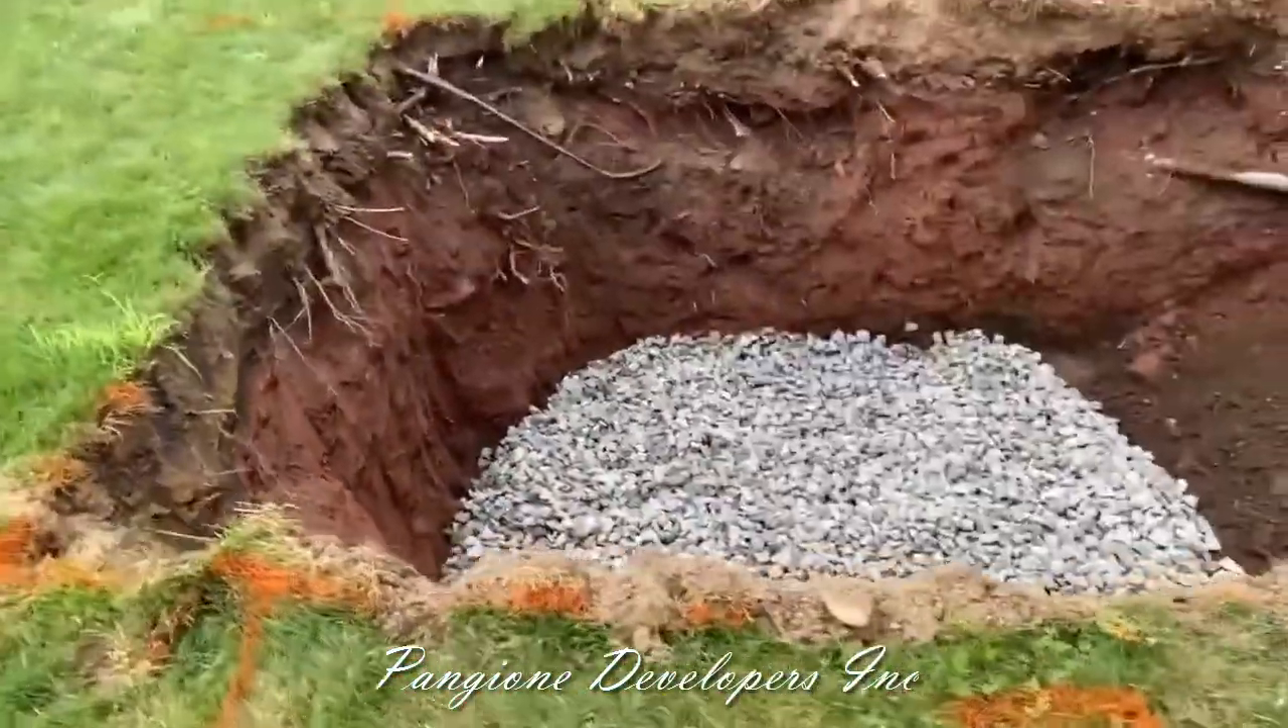All right so right now we just put a three inch shoulder stone along the base and we're going to chain that up.